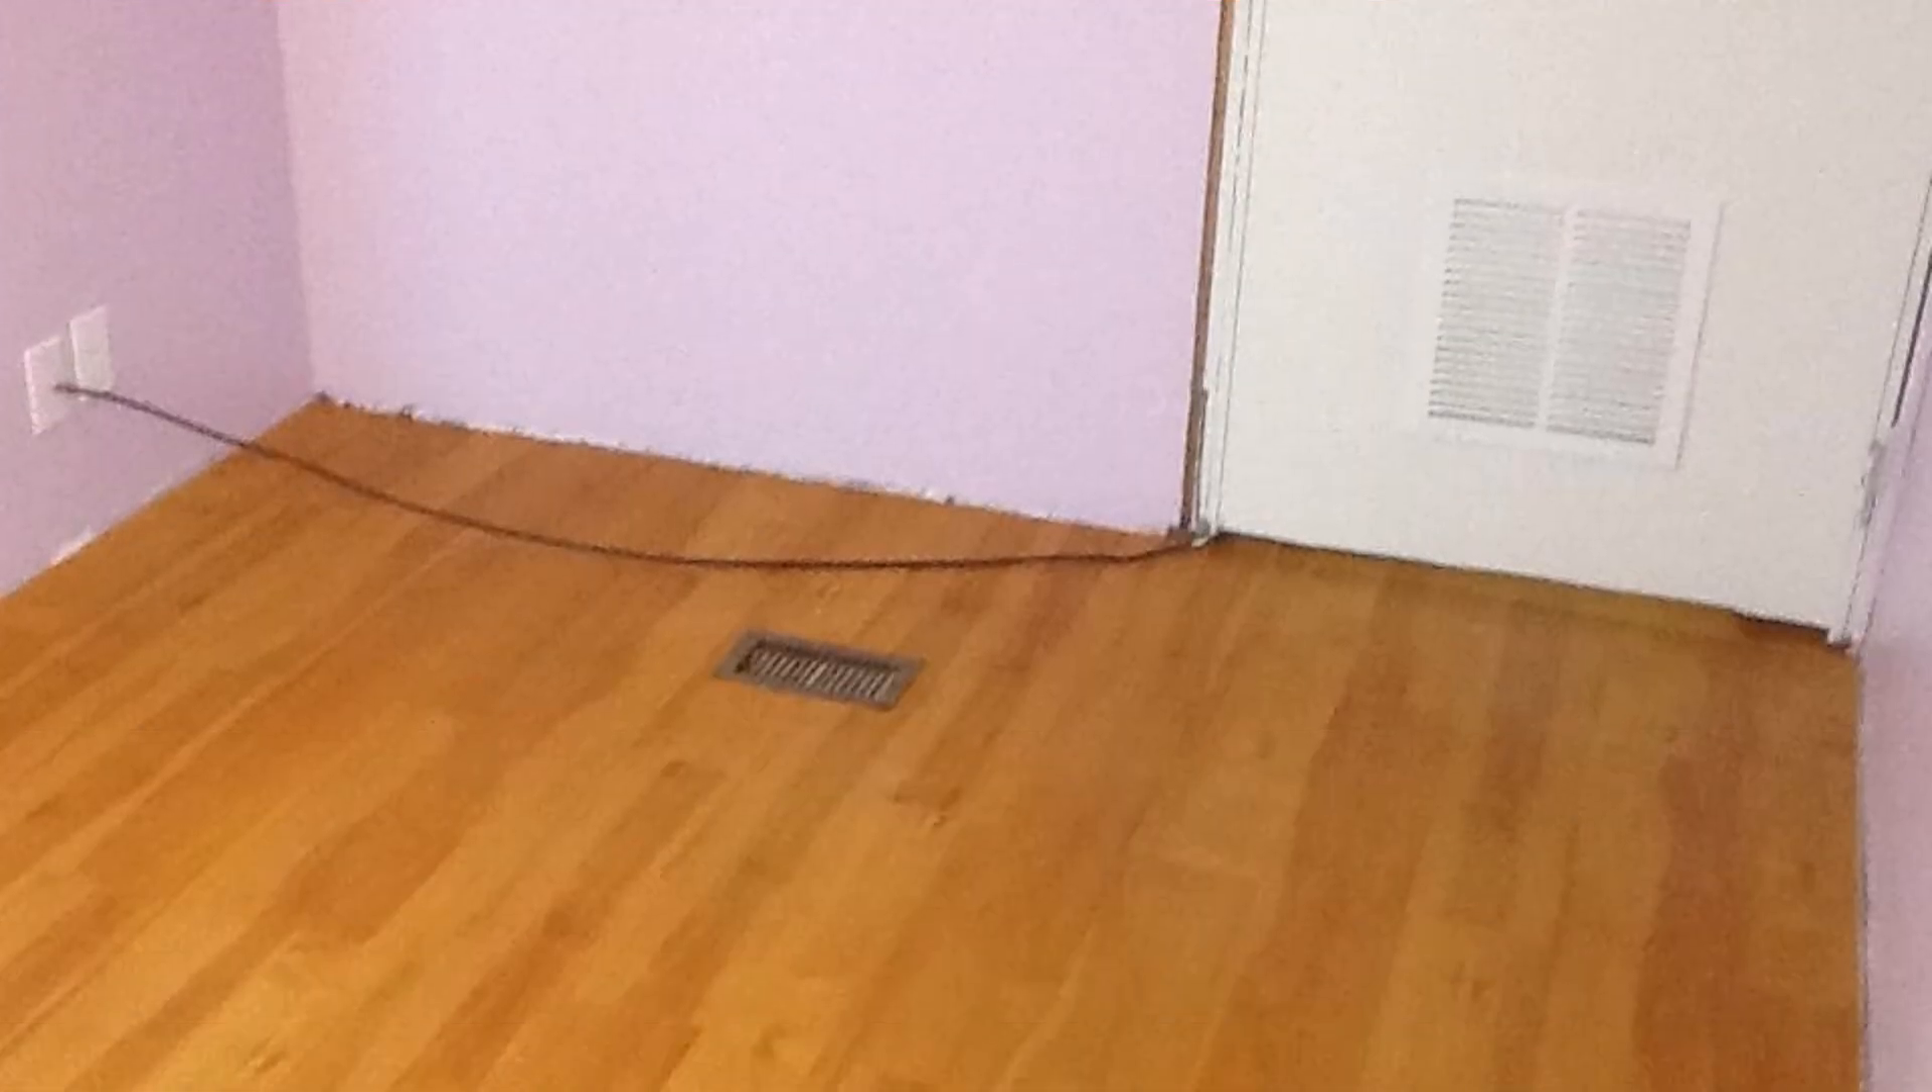Now we have all that flooring down in the bedroom.